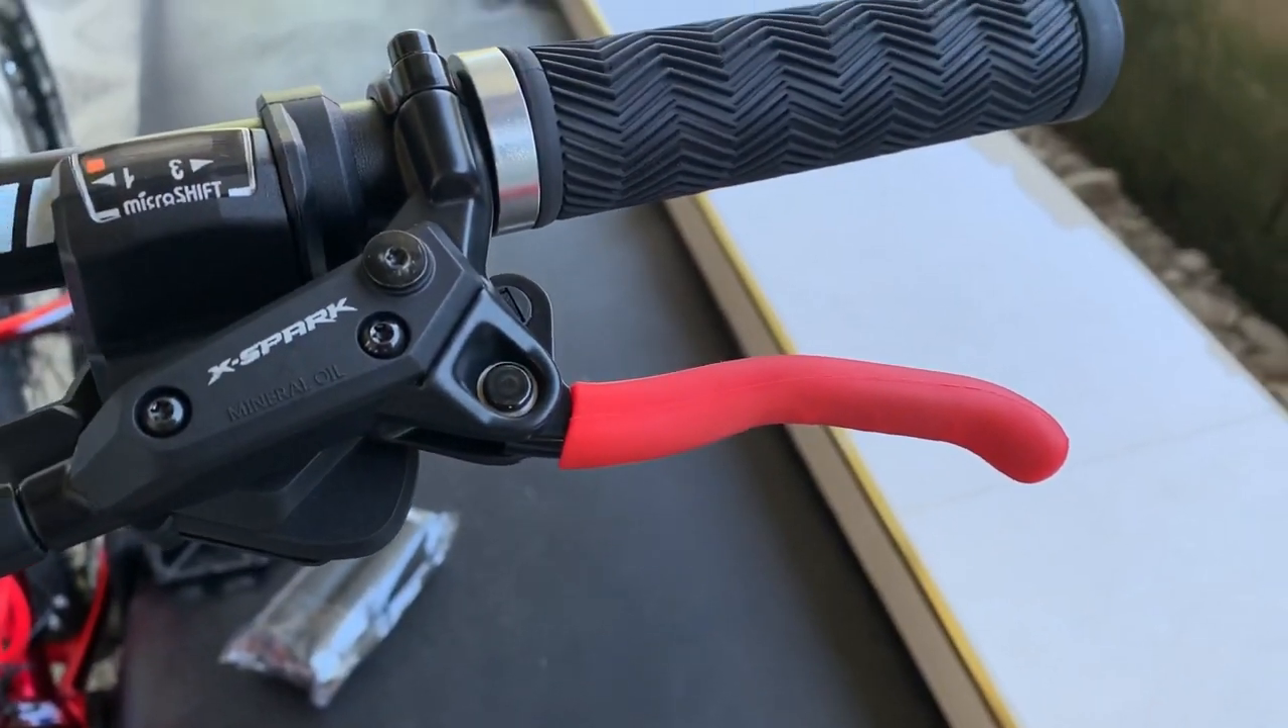So na-install na po natin yung Brake lever Protector natin.